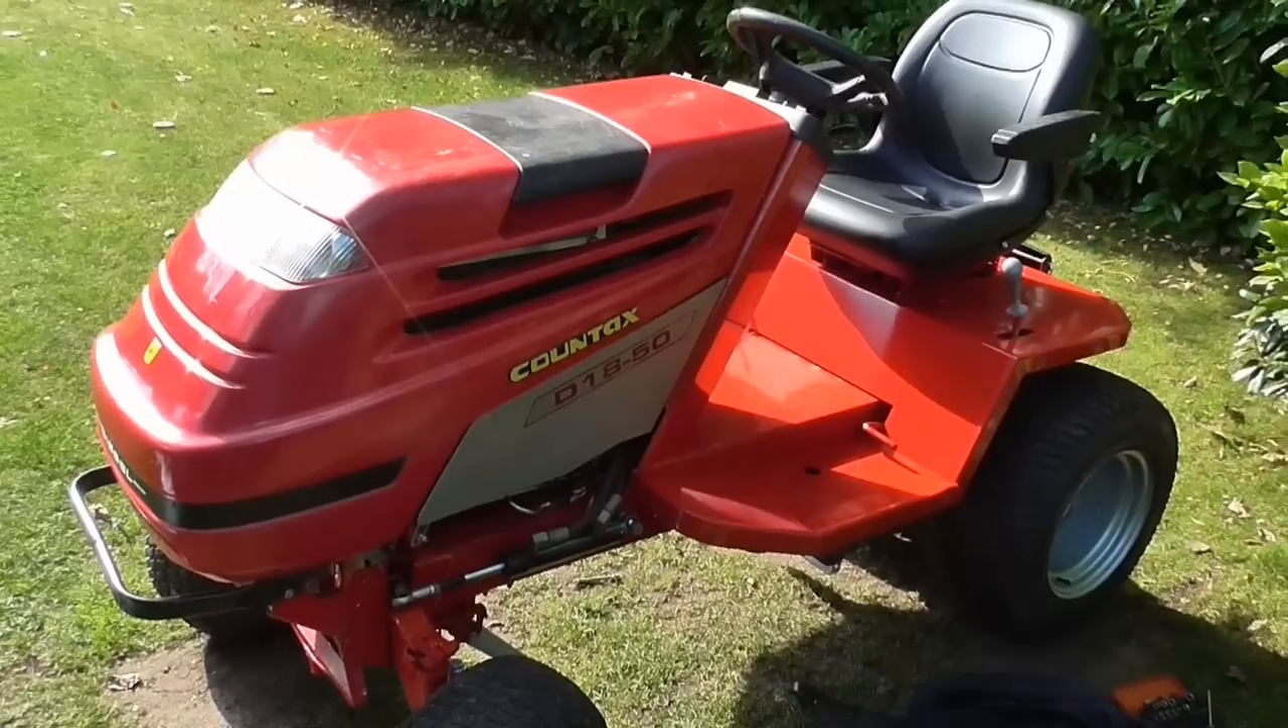About 10 minutes later and we've got the bonnet and sideguards on.